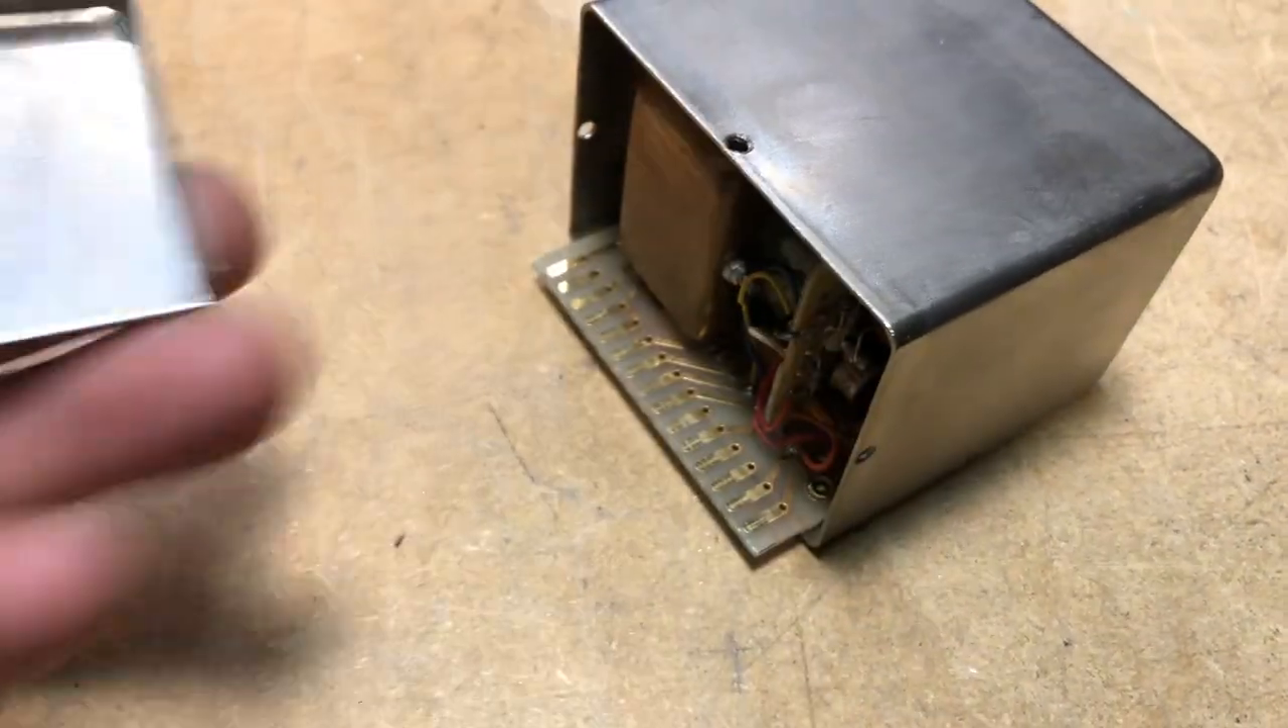All right so i took out the one screw that was holding this uh cover on and that comes off just like that and we'll take a look at the insides here.